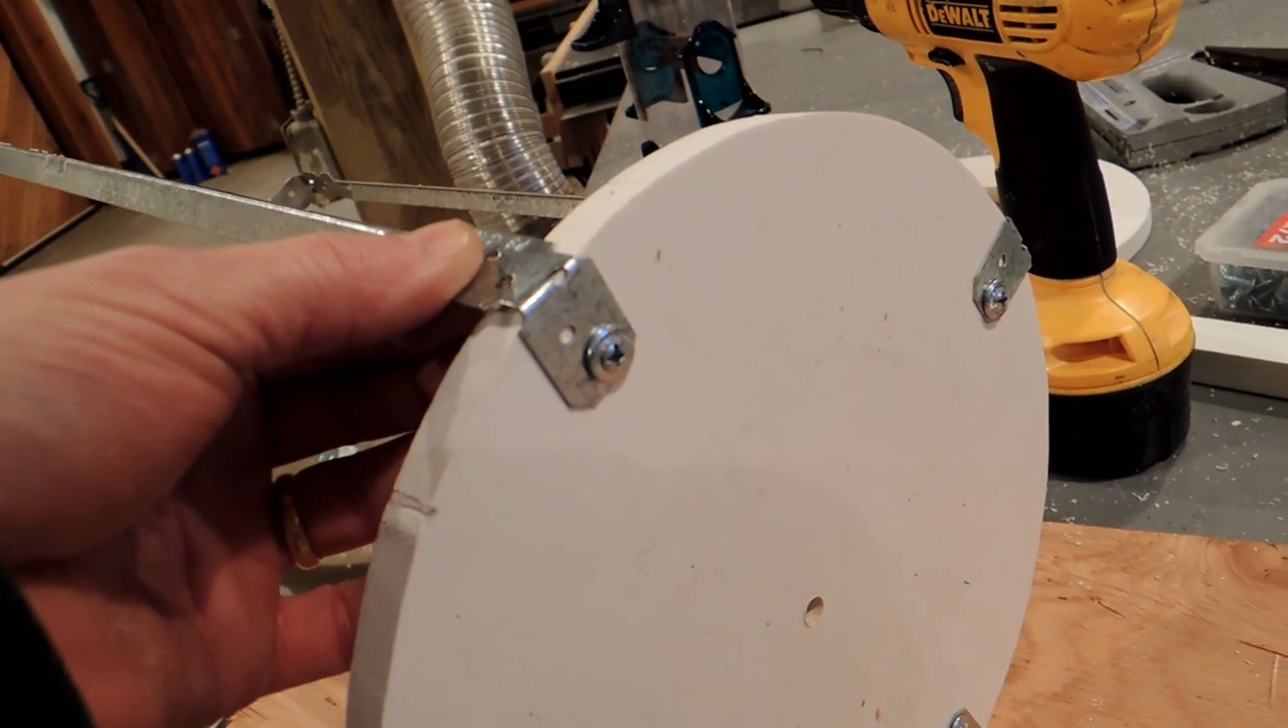All right, I've attached these posts, I'm going to call them, and it's just screwed into the bottom here.